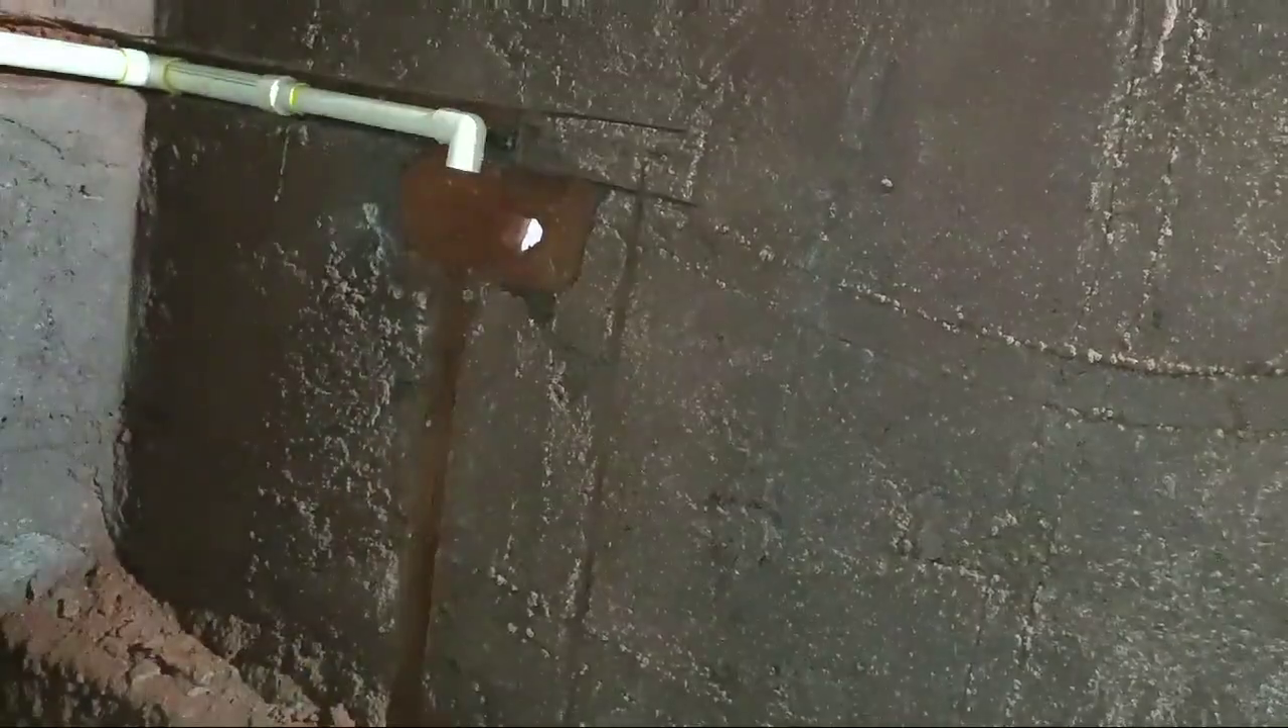देखे यहां पर हमने एलबो लगा लिया है।